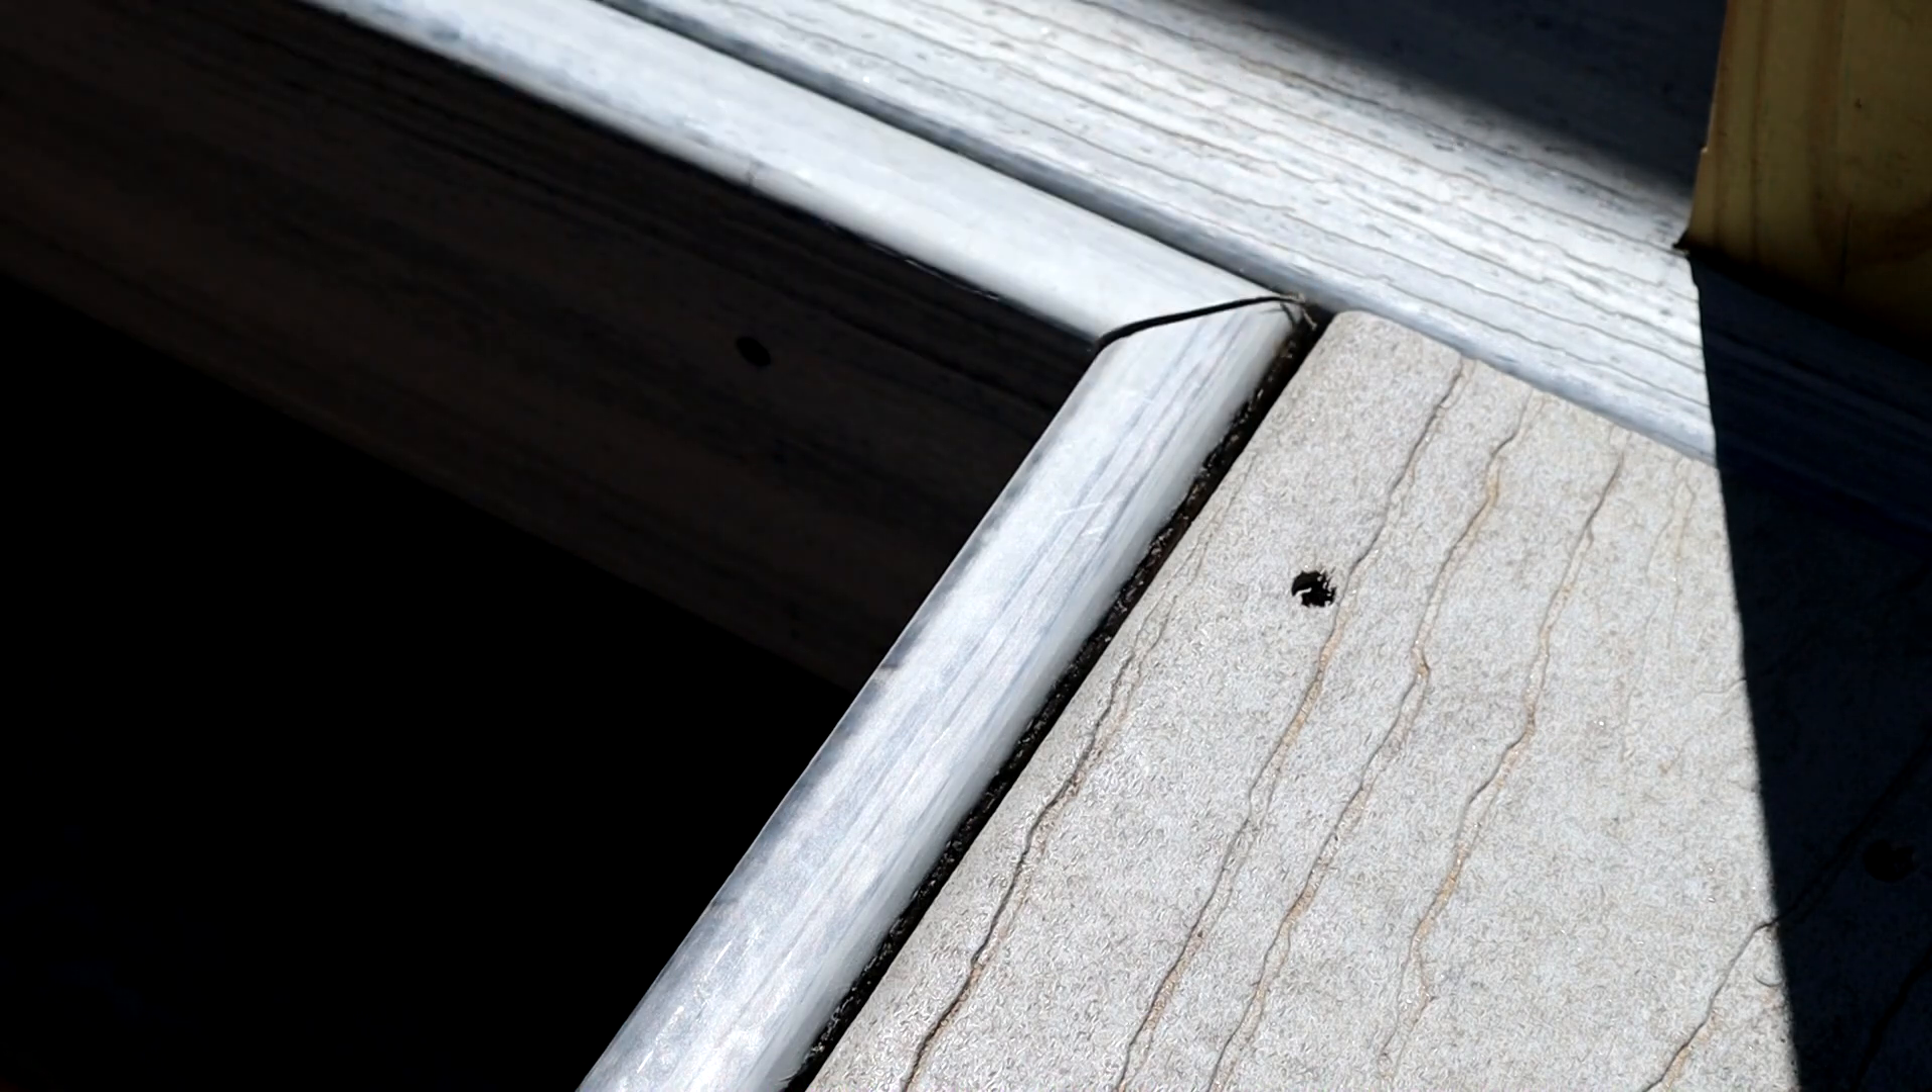You can see, we have a little bit of a gap here on the miter.